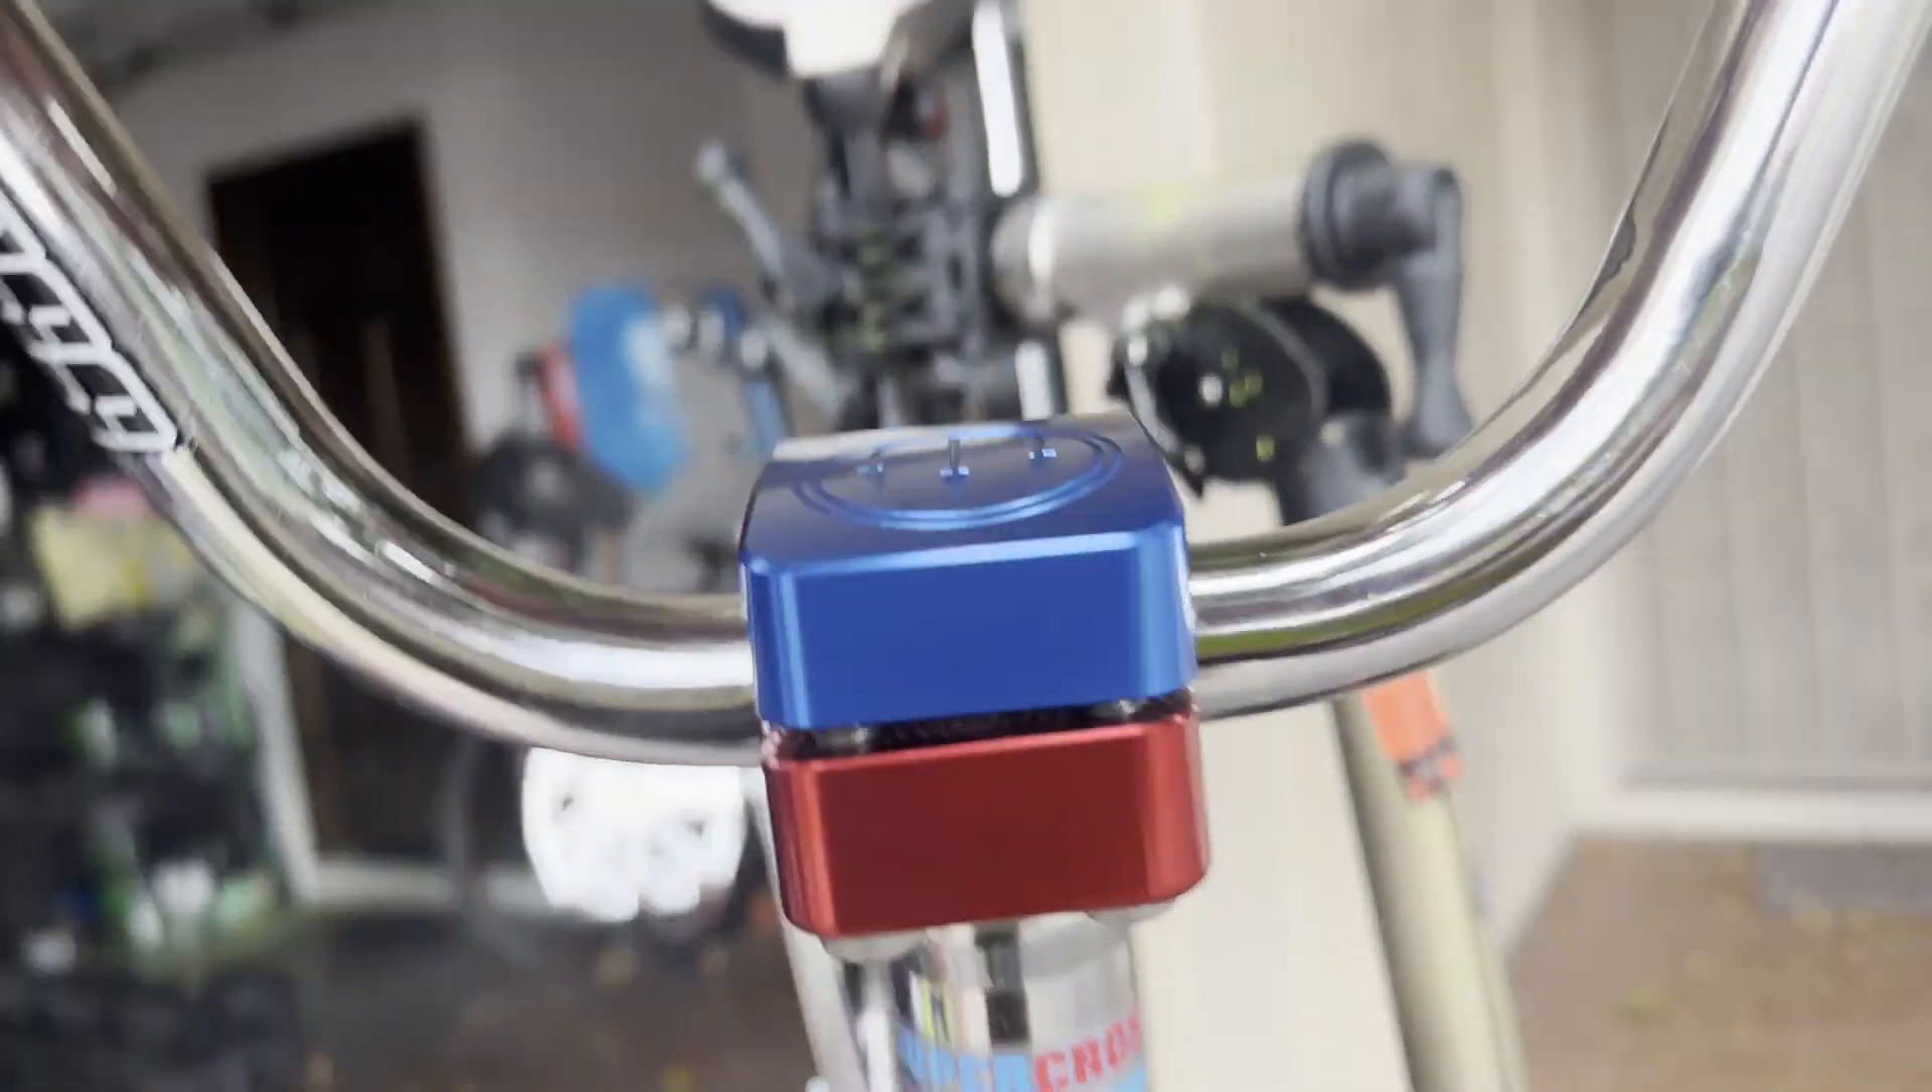All right so i got the bars on i got the bolts hand tightened in there.